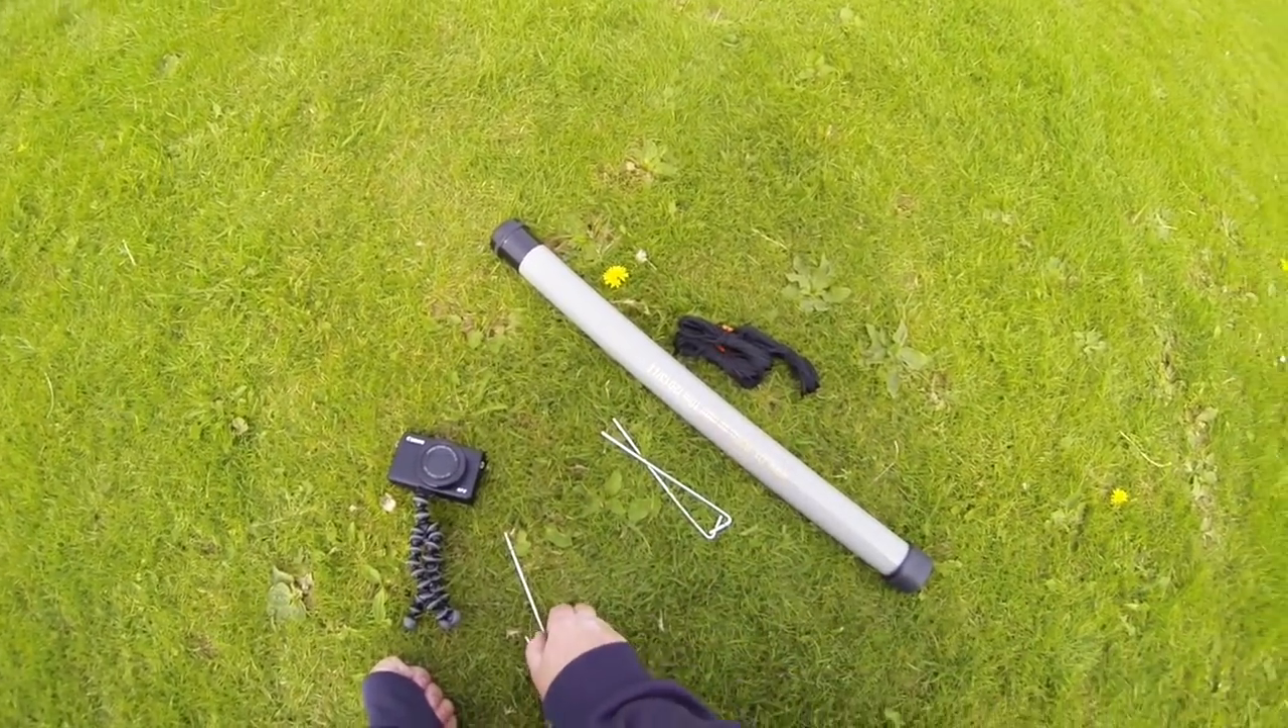Cap on, job done.